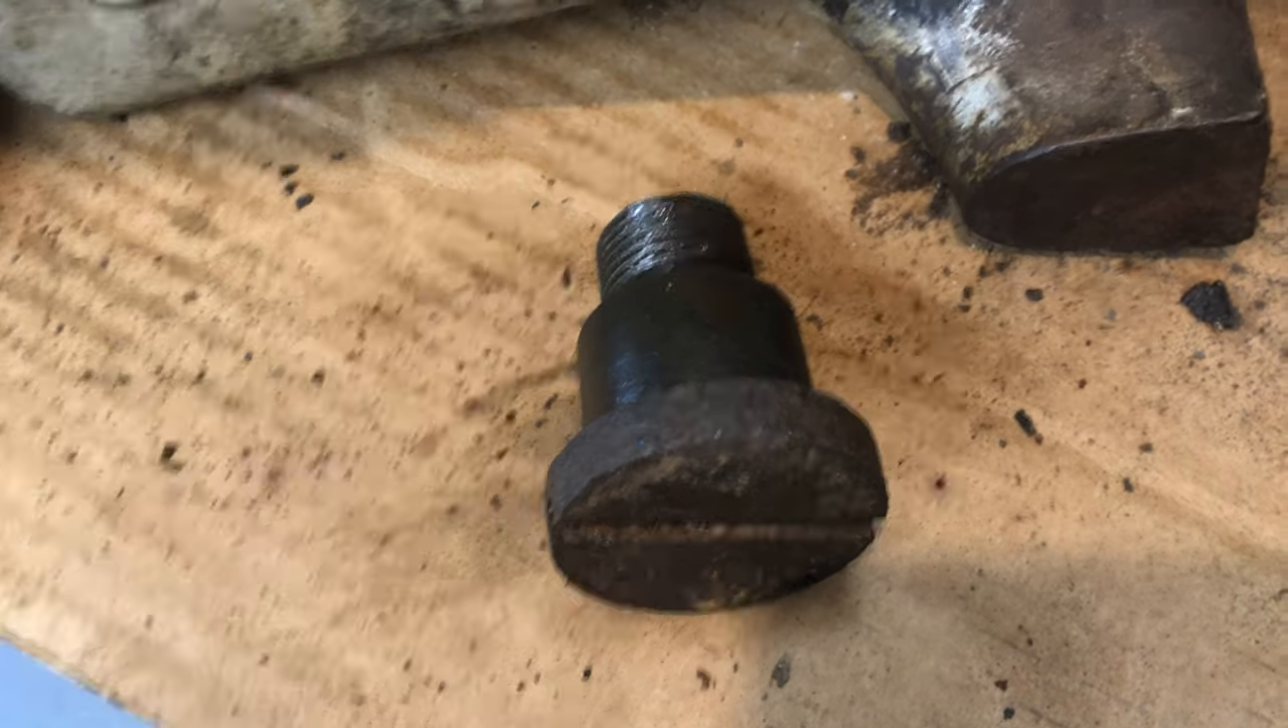Well, there's the main nut out.